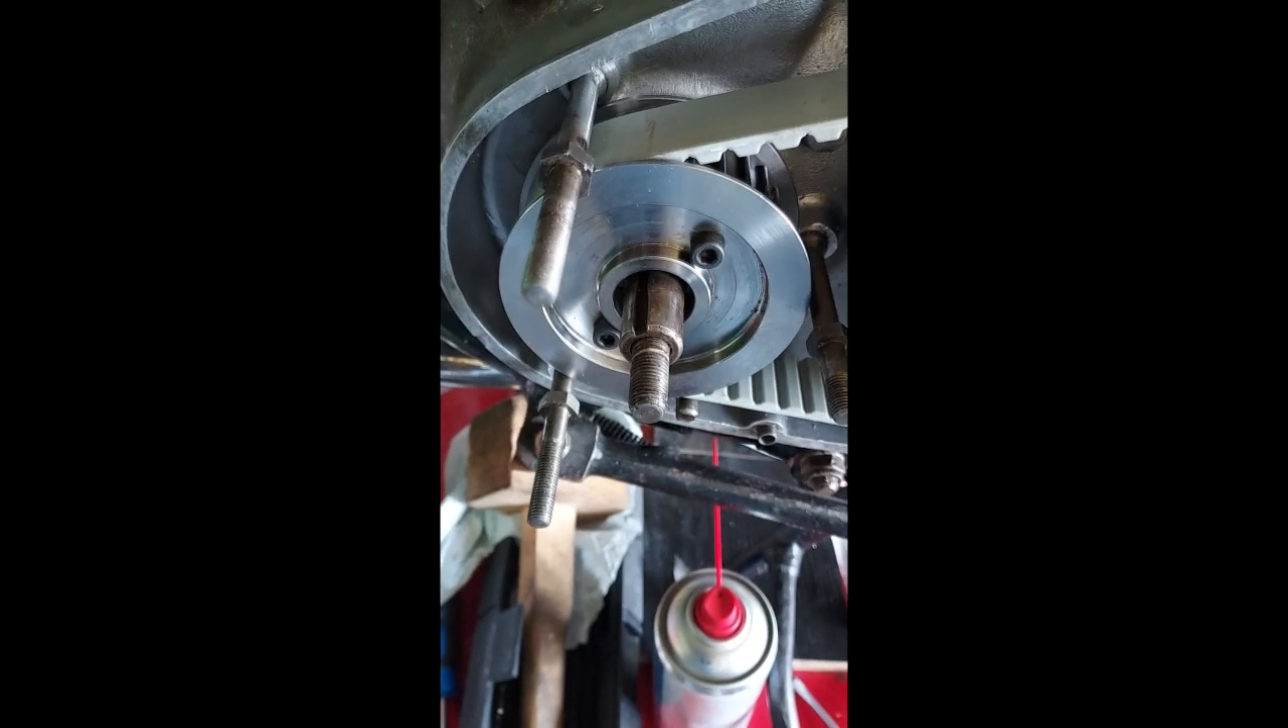Right, that's the front pulley back on again.